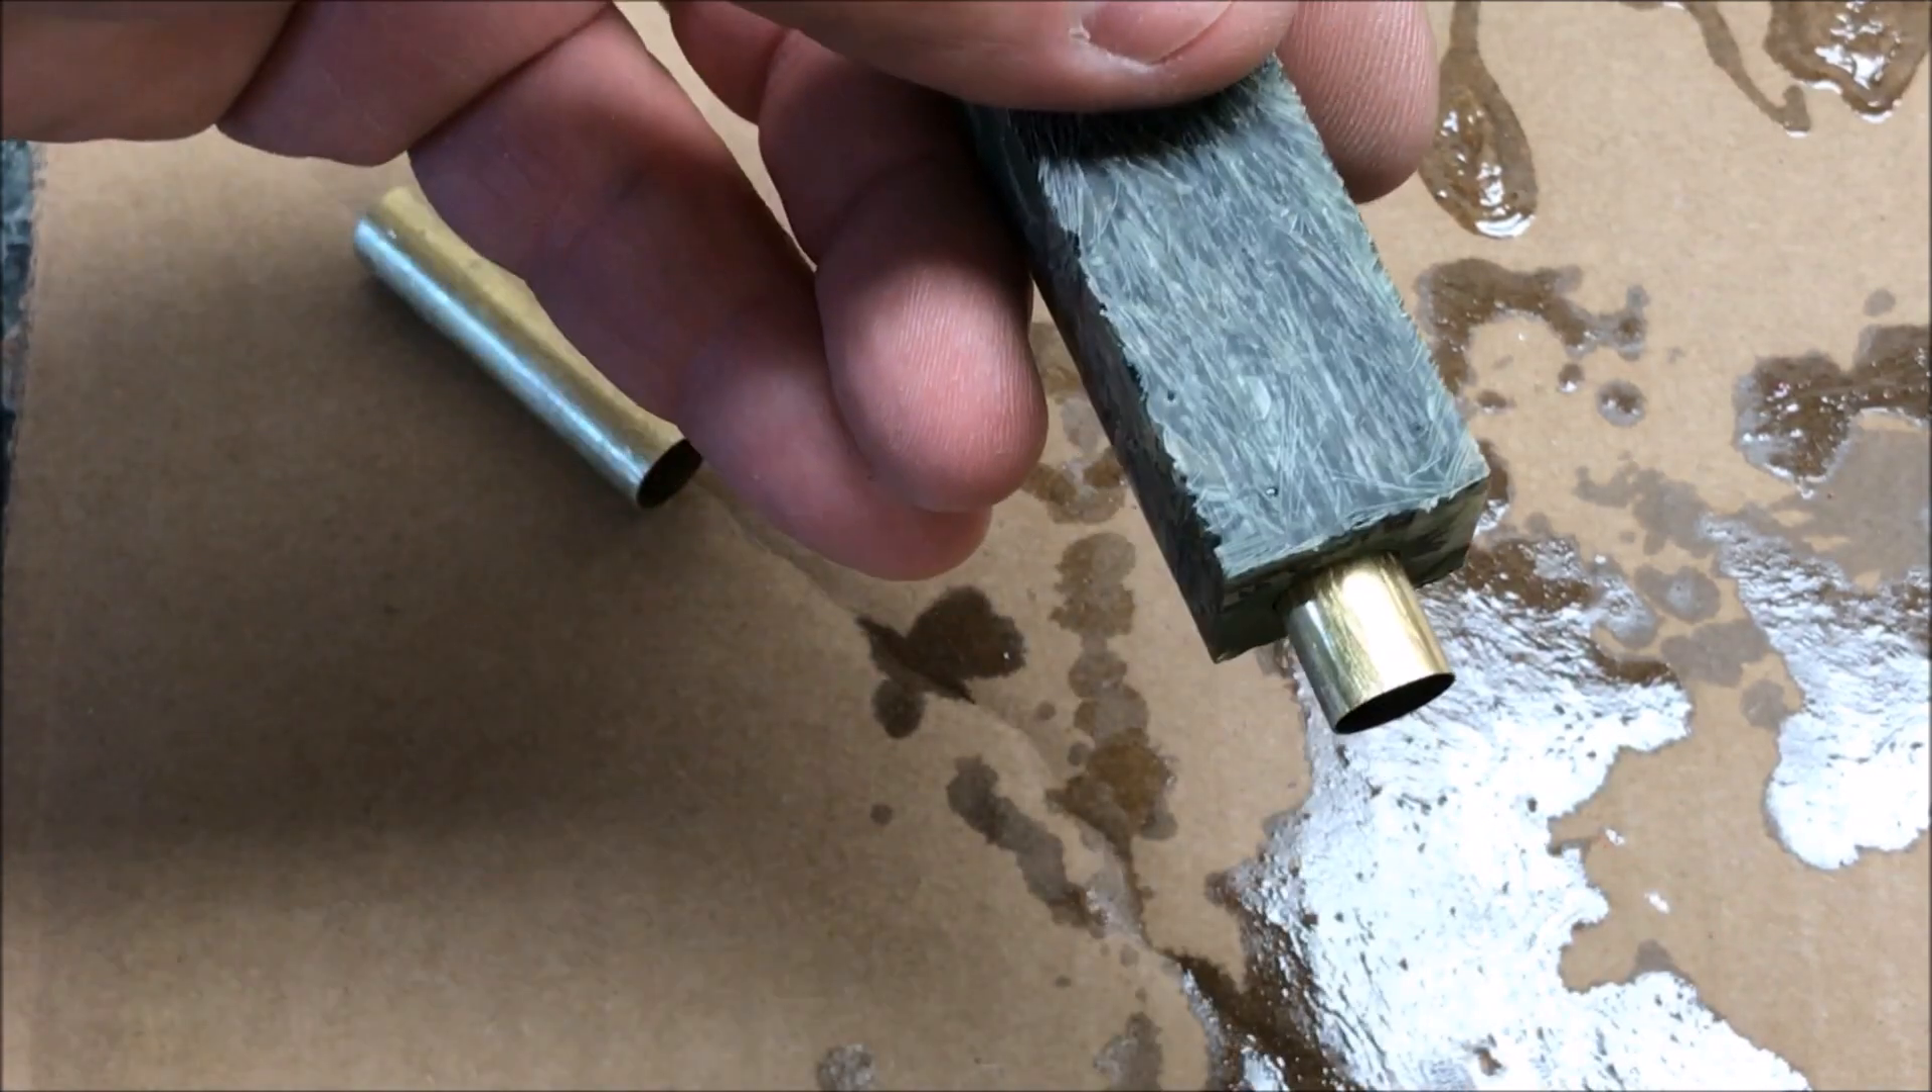It took a couple more passes with the punch and the sandpaper but you can see now the tube can go into the blank.